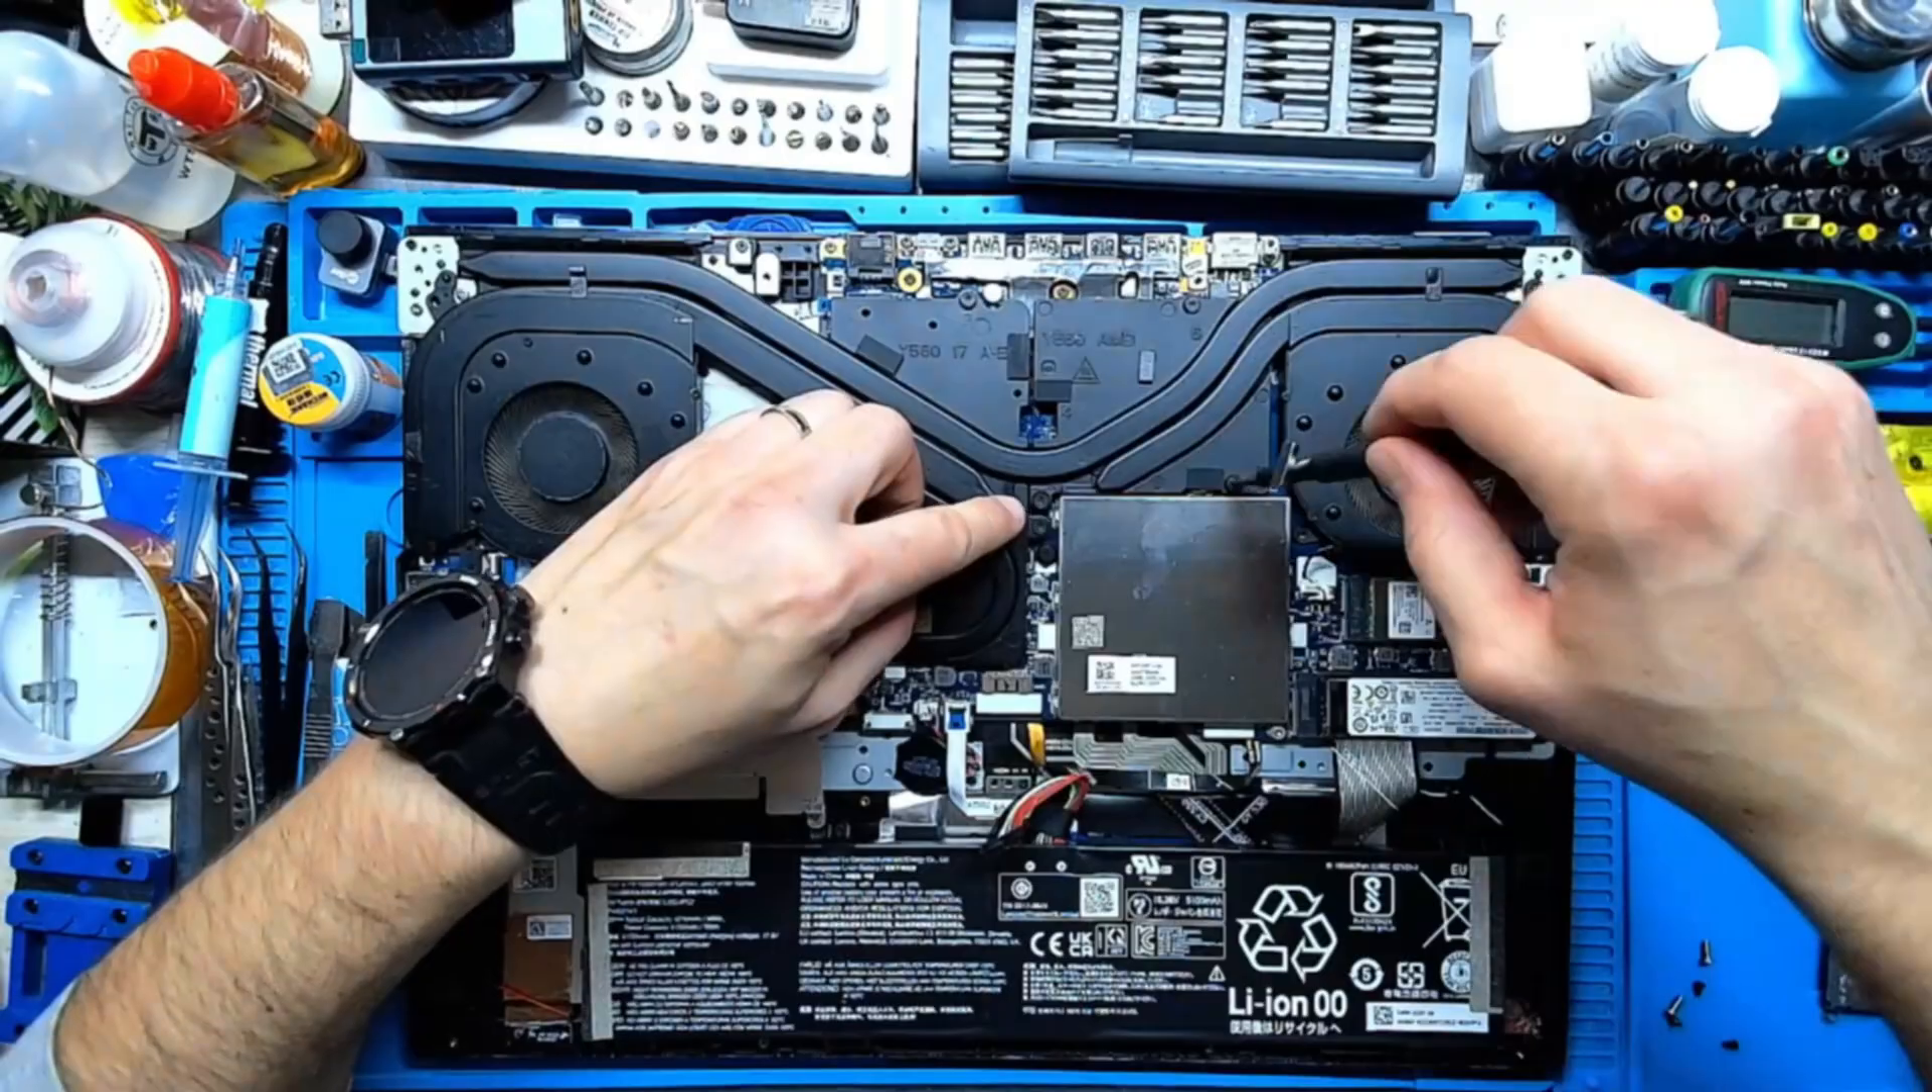So the heatsink is back in place.